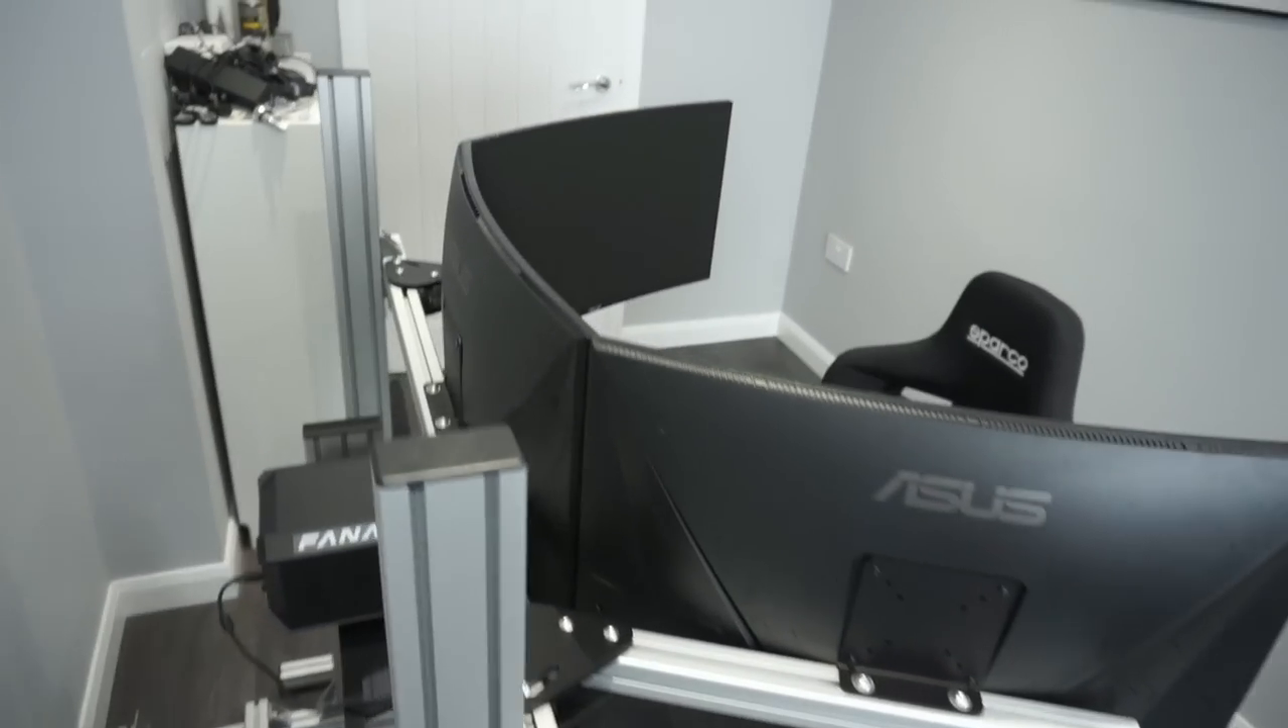So there's the monitors on and fitted. I'm really happy with that to be honest. They fit really nicely. There's no sag on any of them.